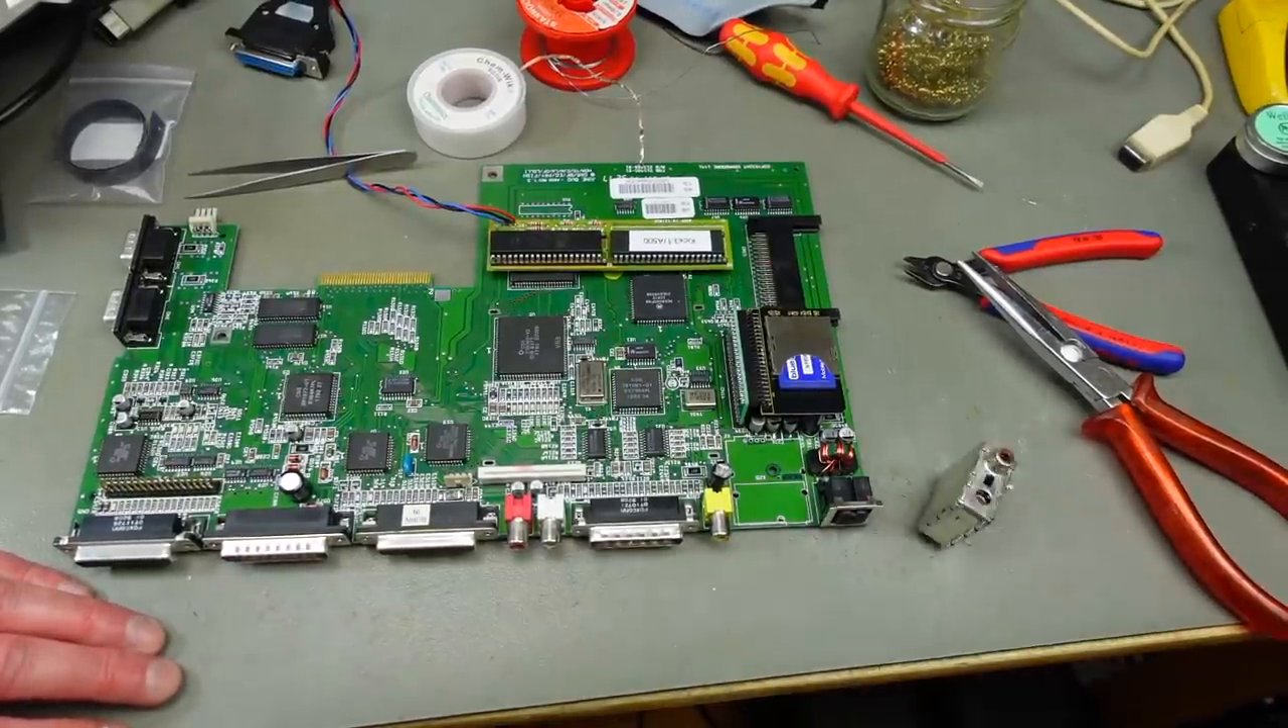Yeah we have successfully removed the RF modulator which is still quite hot because of the hot air.